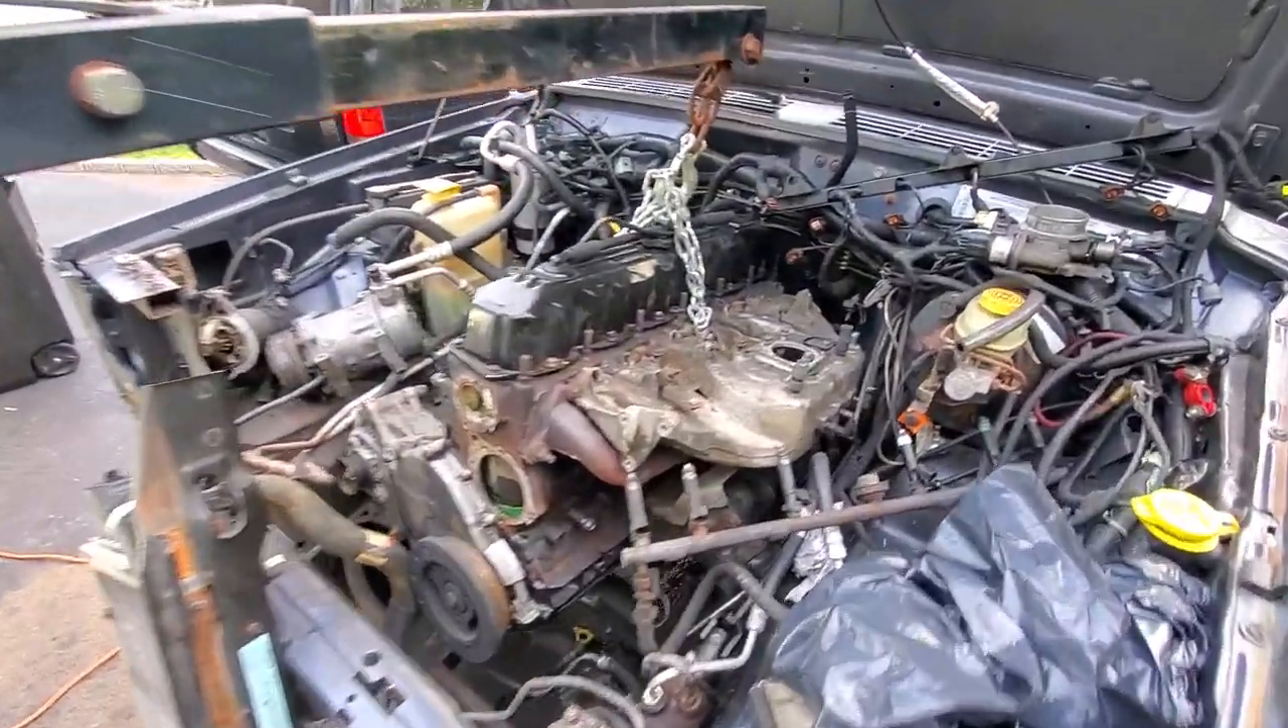And there you have it a nice beautiful Engine hoist setup.